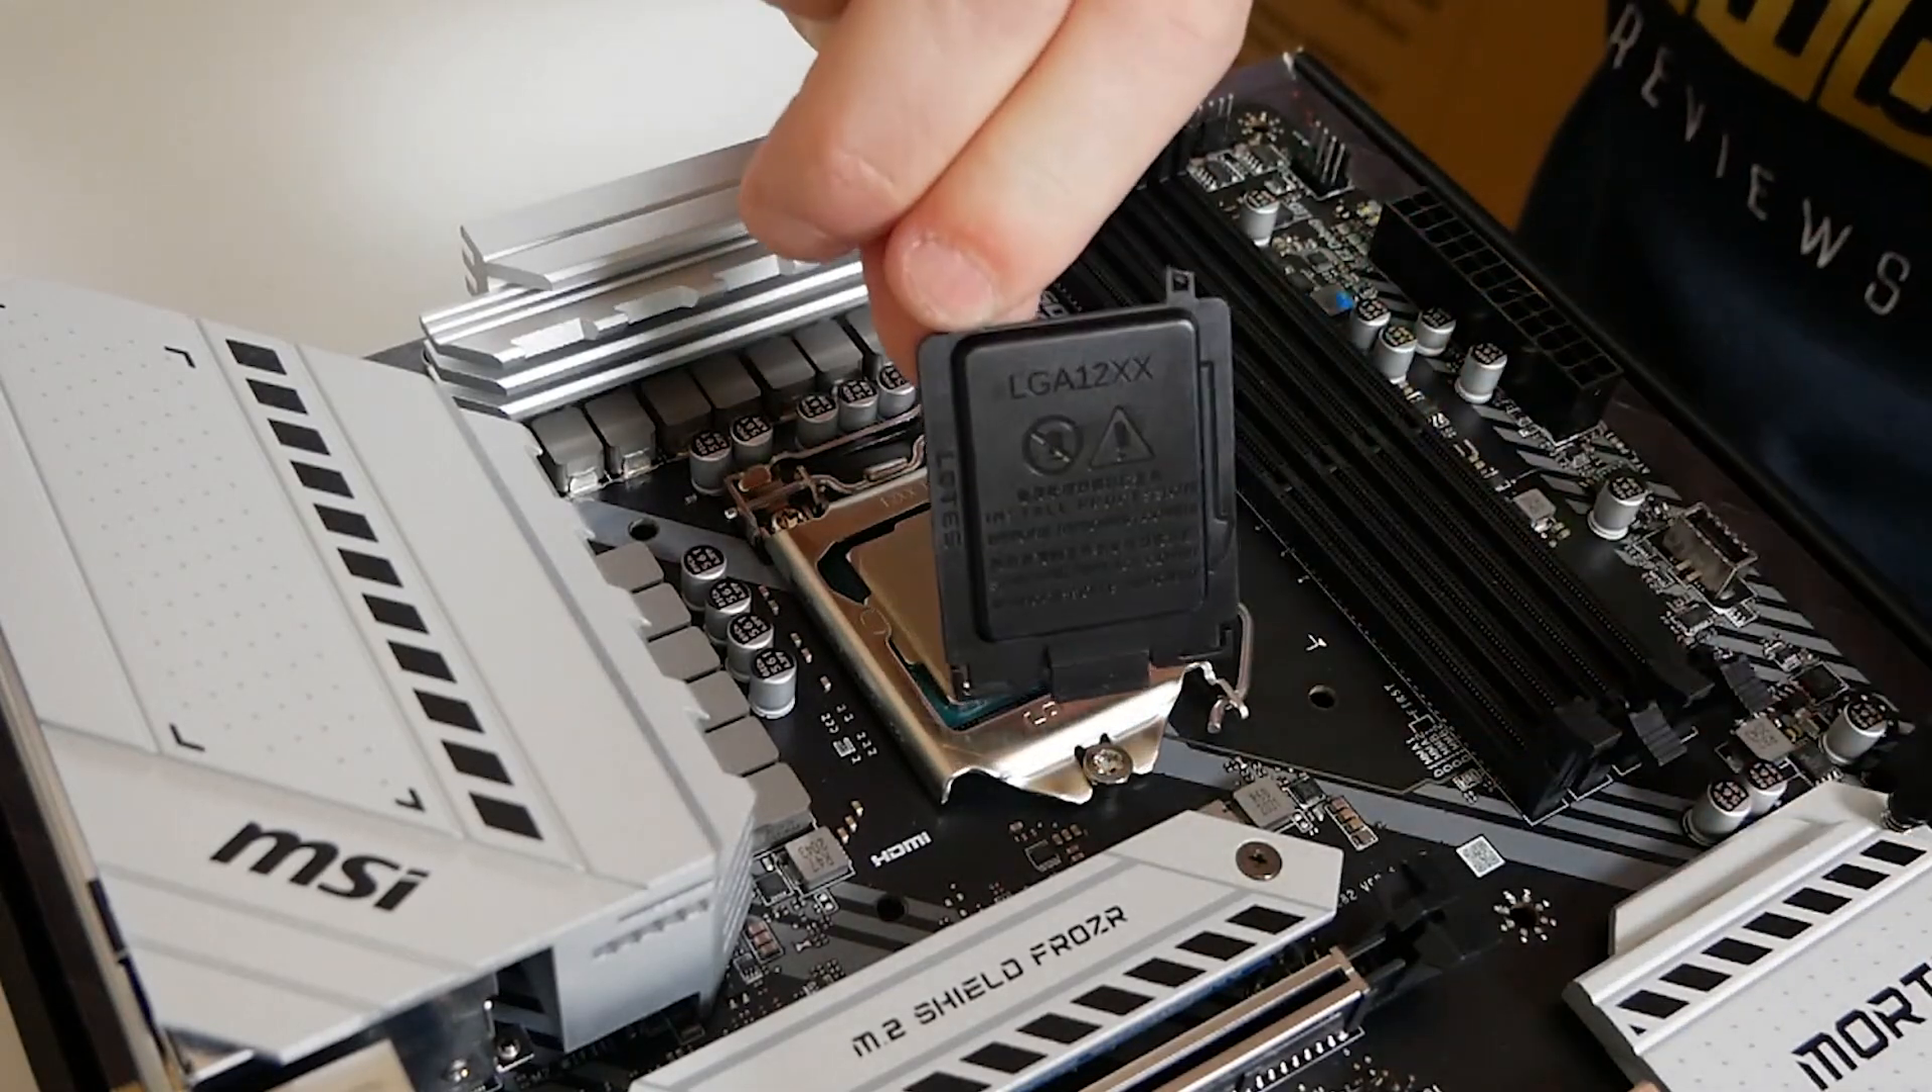So now the CPU socket cover has been removed and you can put that into your motherboard box just in case you need to return your motherboard.